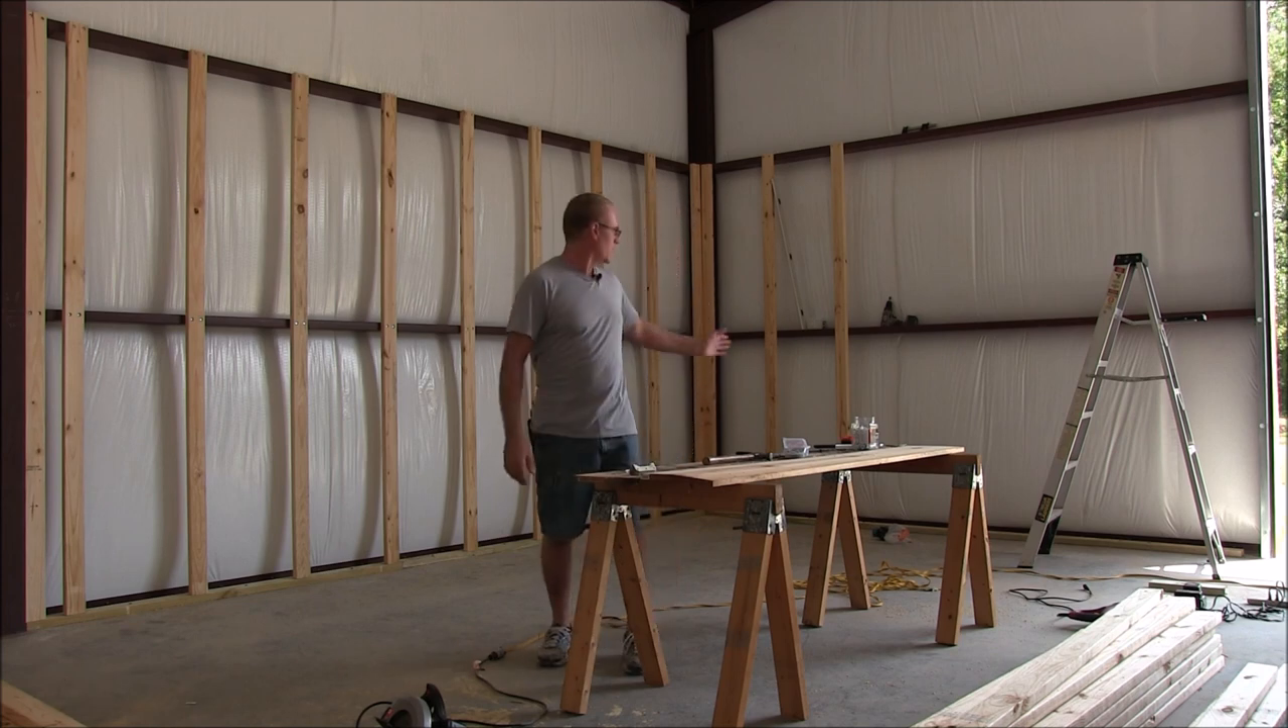So what I've done is I put up the studs and I still have a few more I'm going to finish up and I'll show you that in a second.